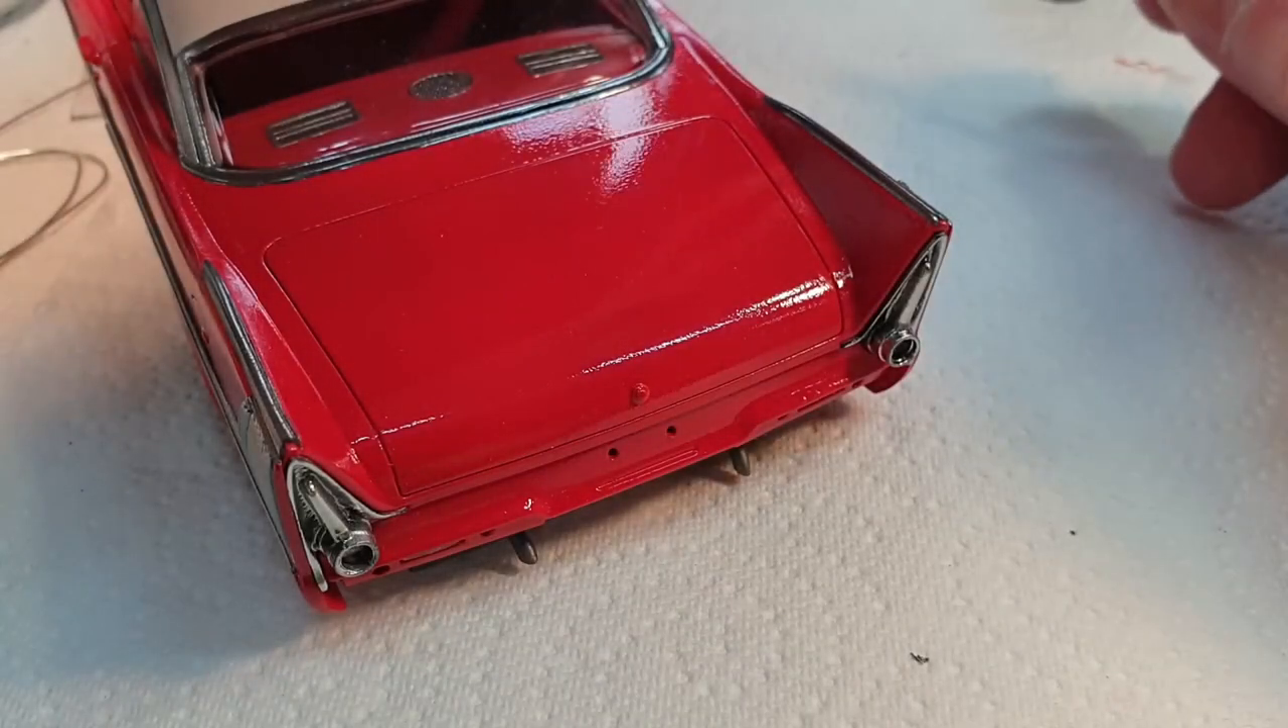Right, so that's the rear lights and the surrounds fitted.